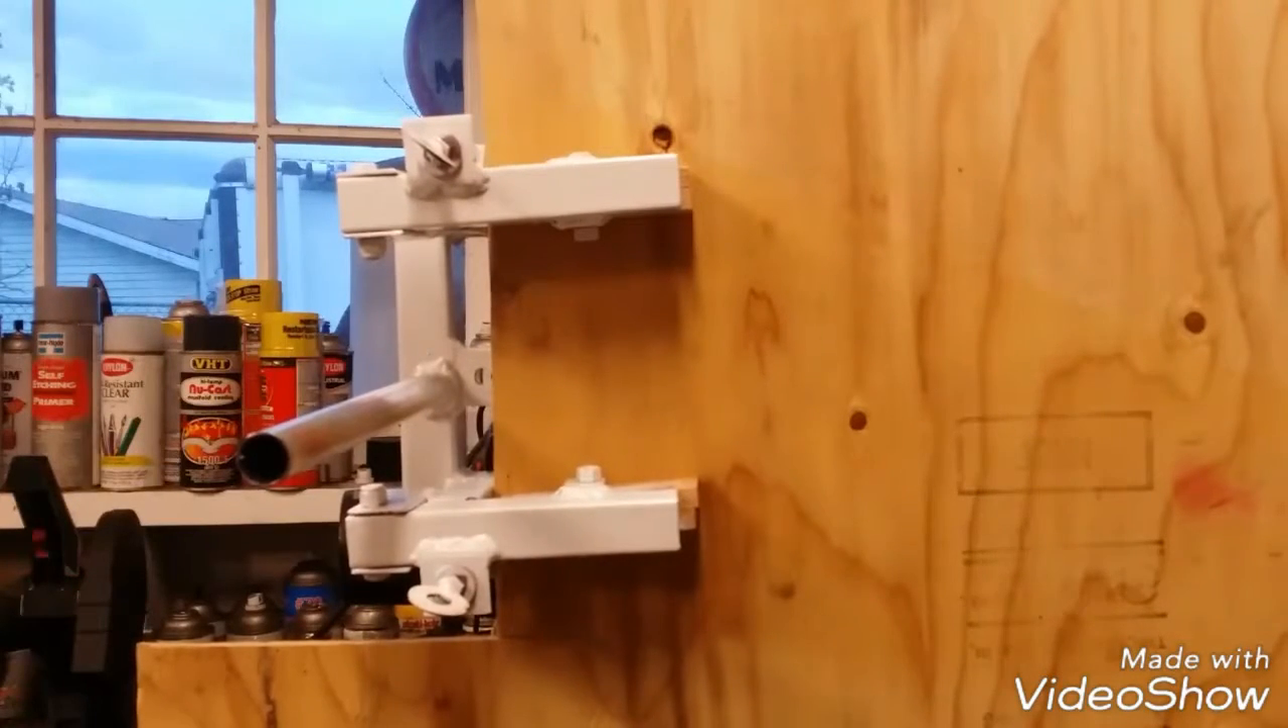There's those two adjustable bolts on the back side. I just welded washers on these to give it a thumb screw.